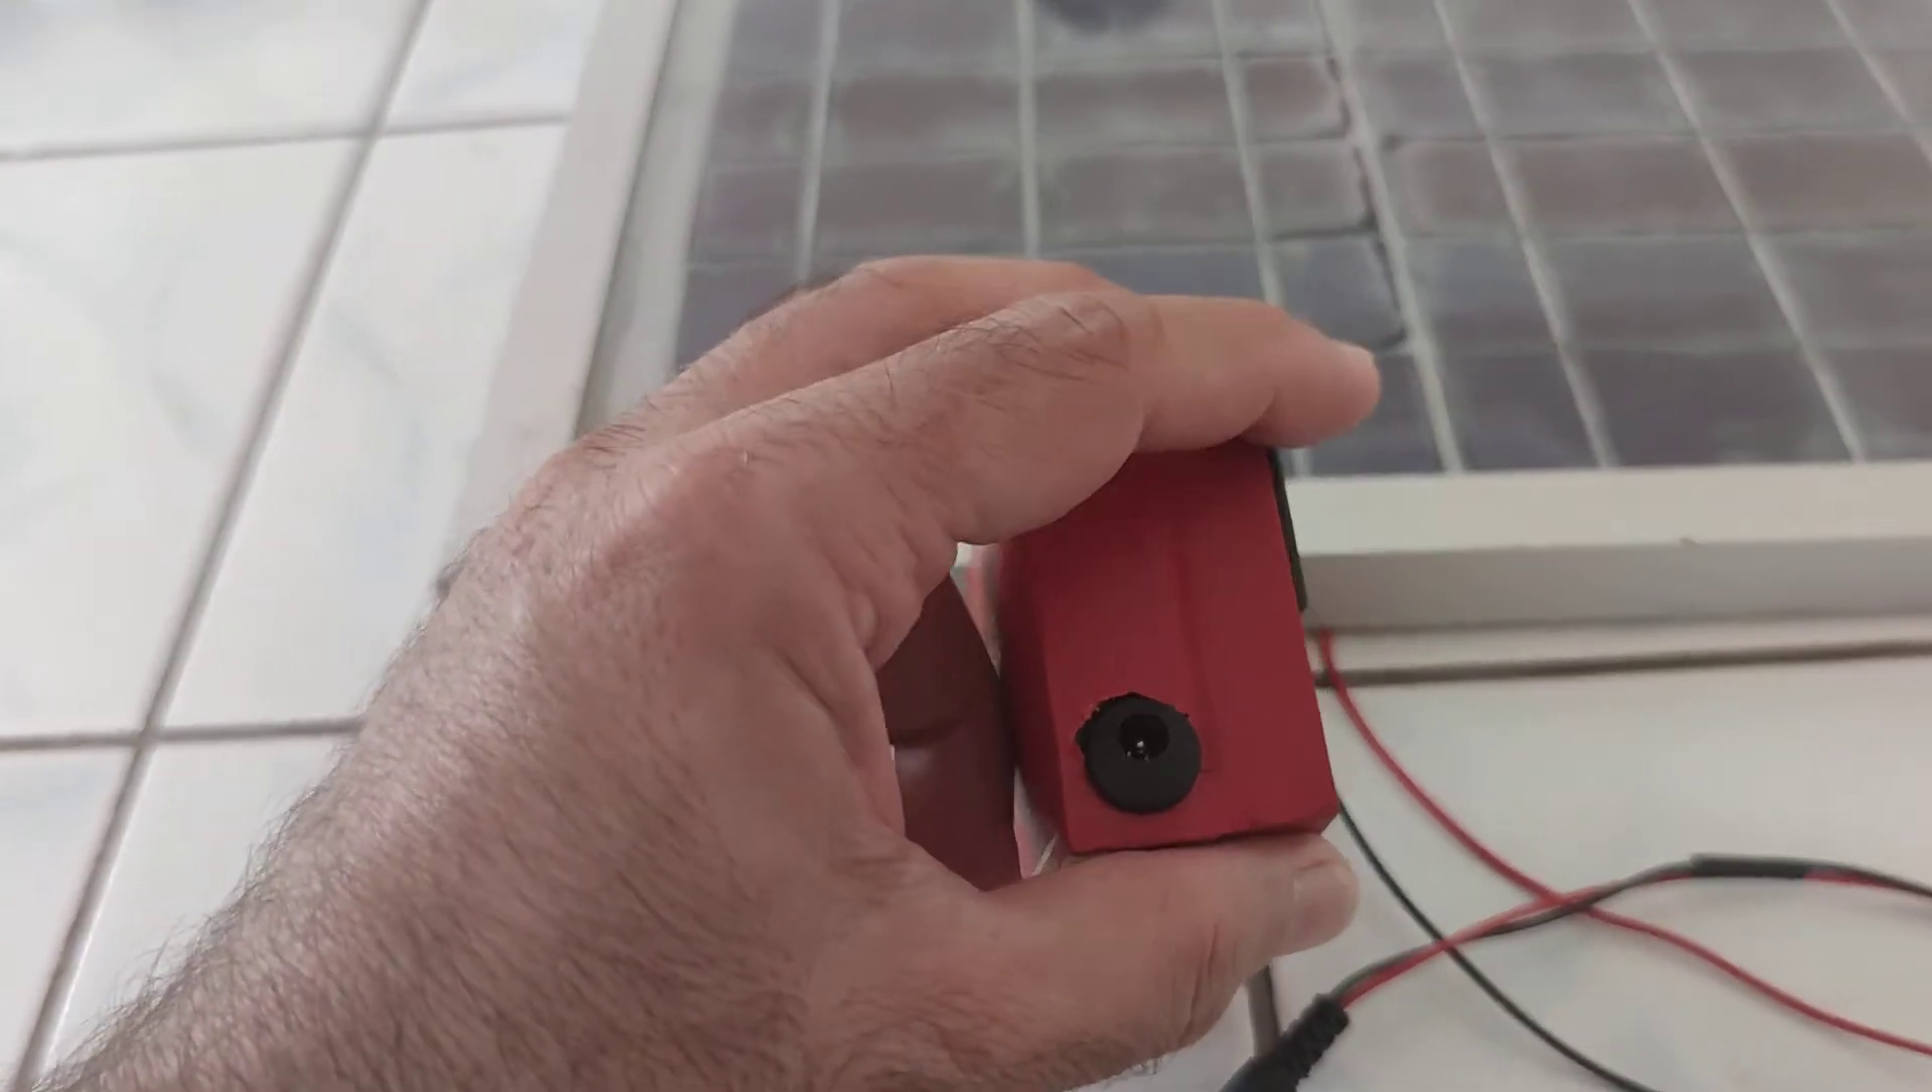şuradan power girişimizi yapabileceğimiz bir tane dişi power soketi taktık.